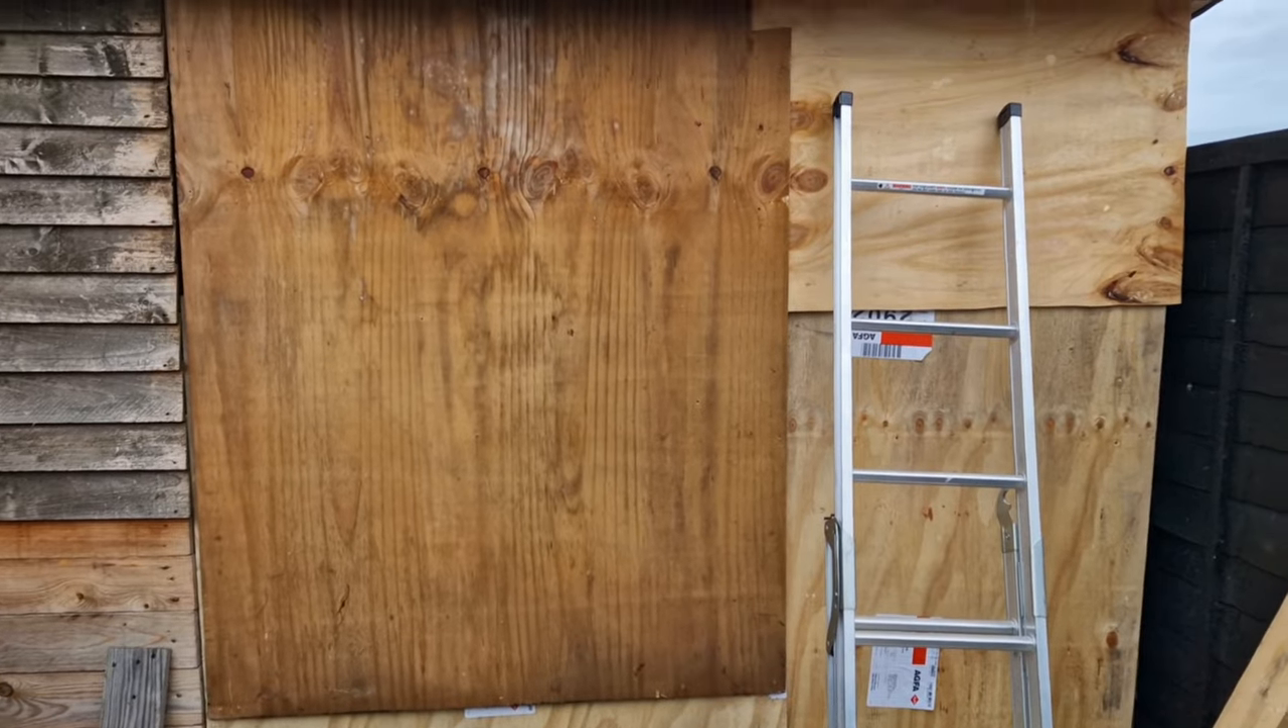So I've boarded the front up just with some surplus ply stuff from the old roof and stuff just because the rain's coming.